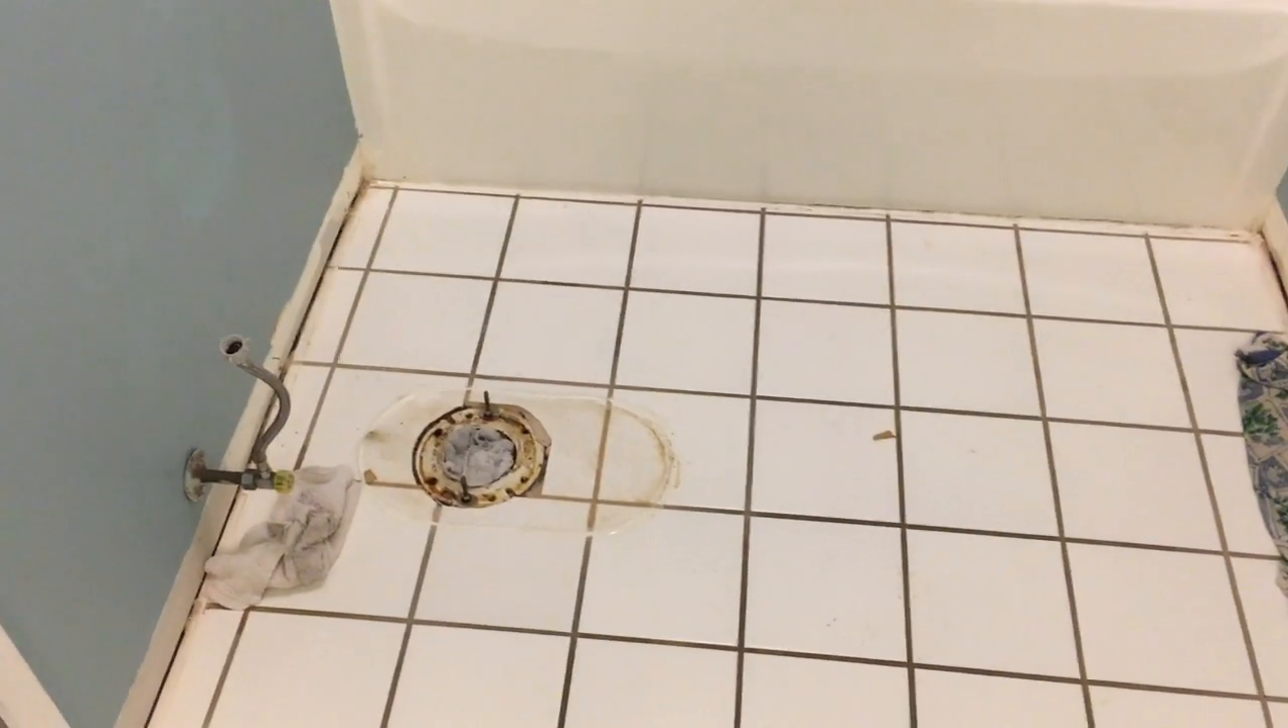As you can see, I've removed the toilet and I've removed the trim.